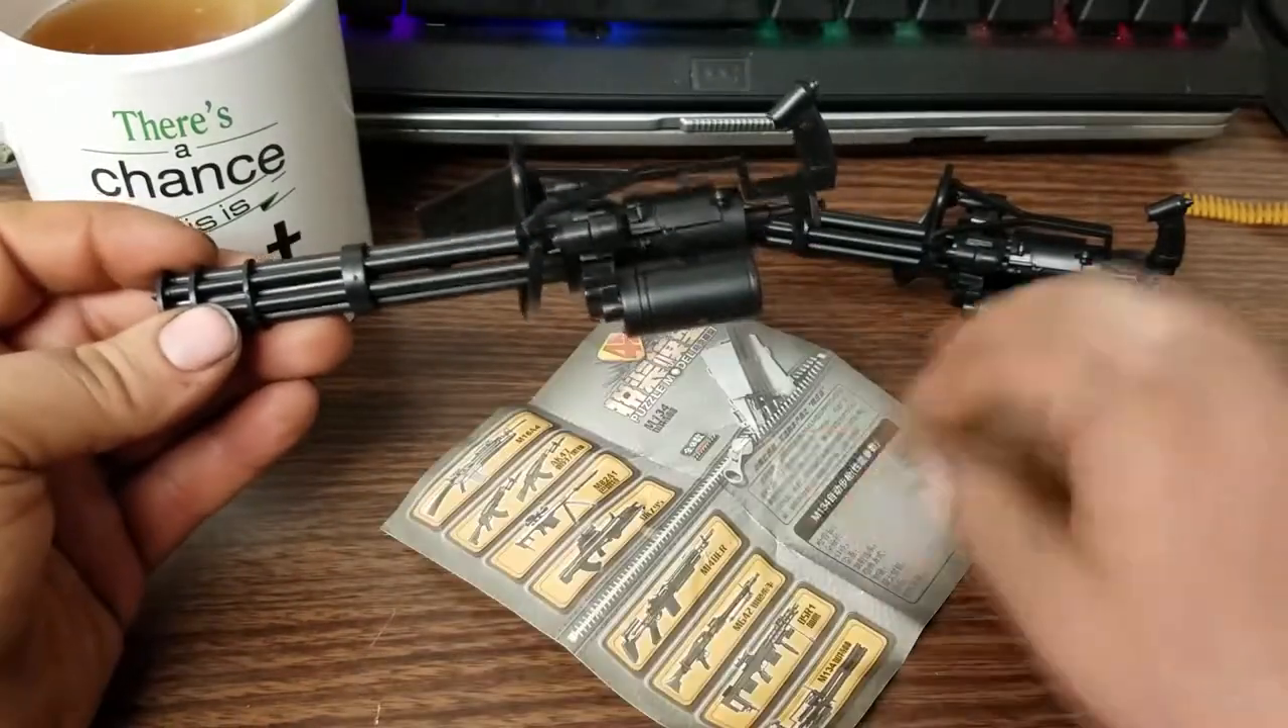And there we go. One assembled M134 Gatling gun.